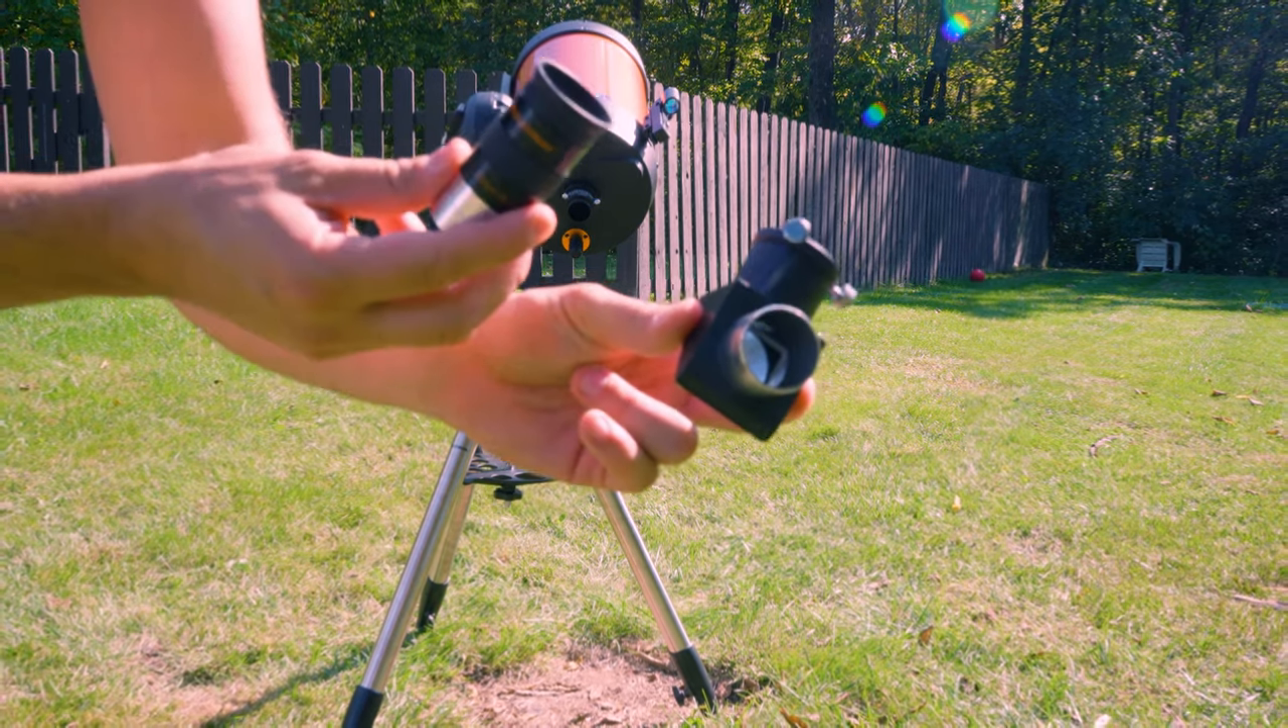So we are almost finished with the initial setup process for the Nexstar 8SE, but first we have to insert our star diagonal as well as our eyepiece.